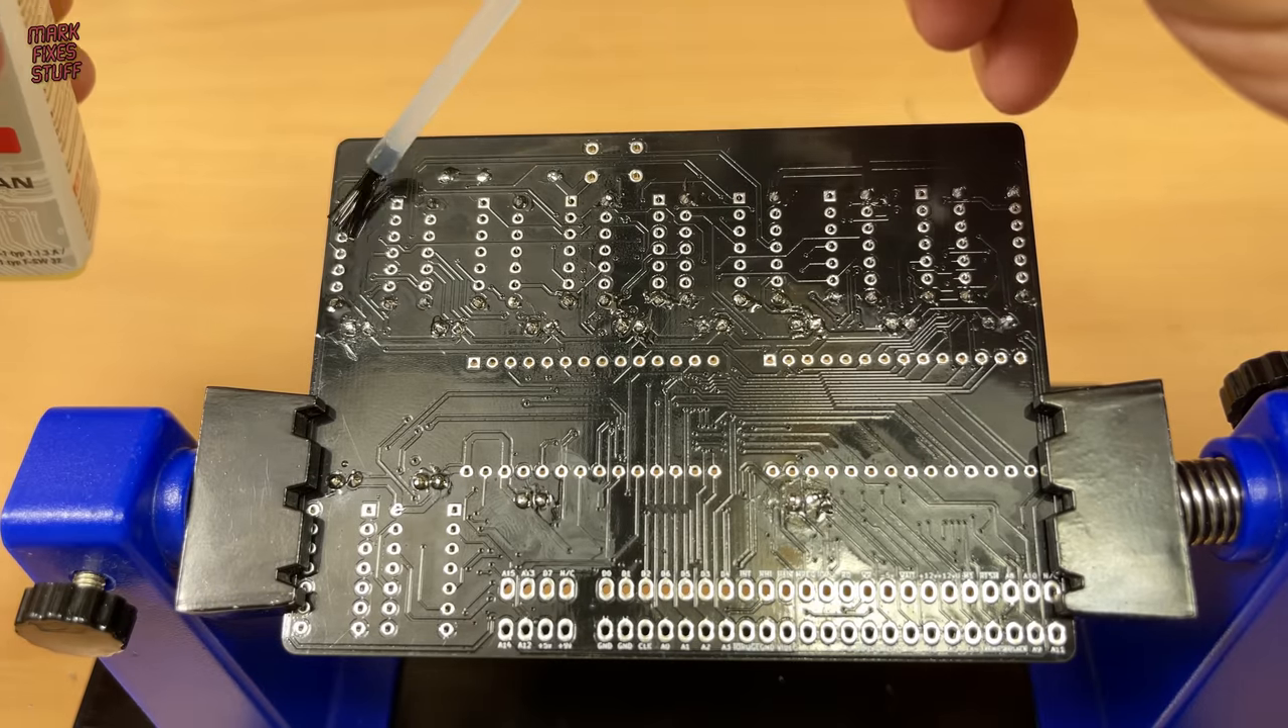After removing the tape, I just have one gazillion pins left to solder.